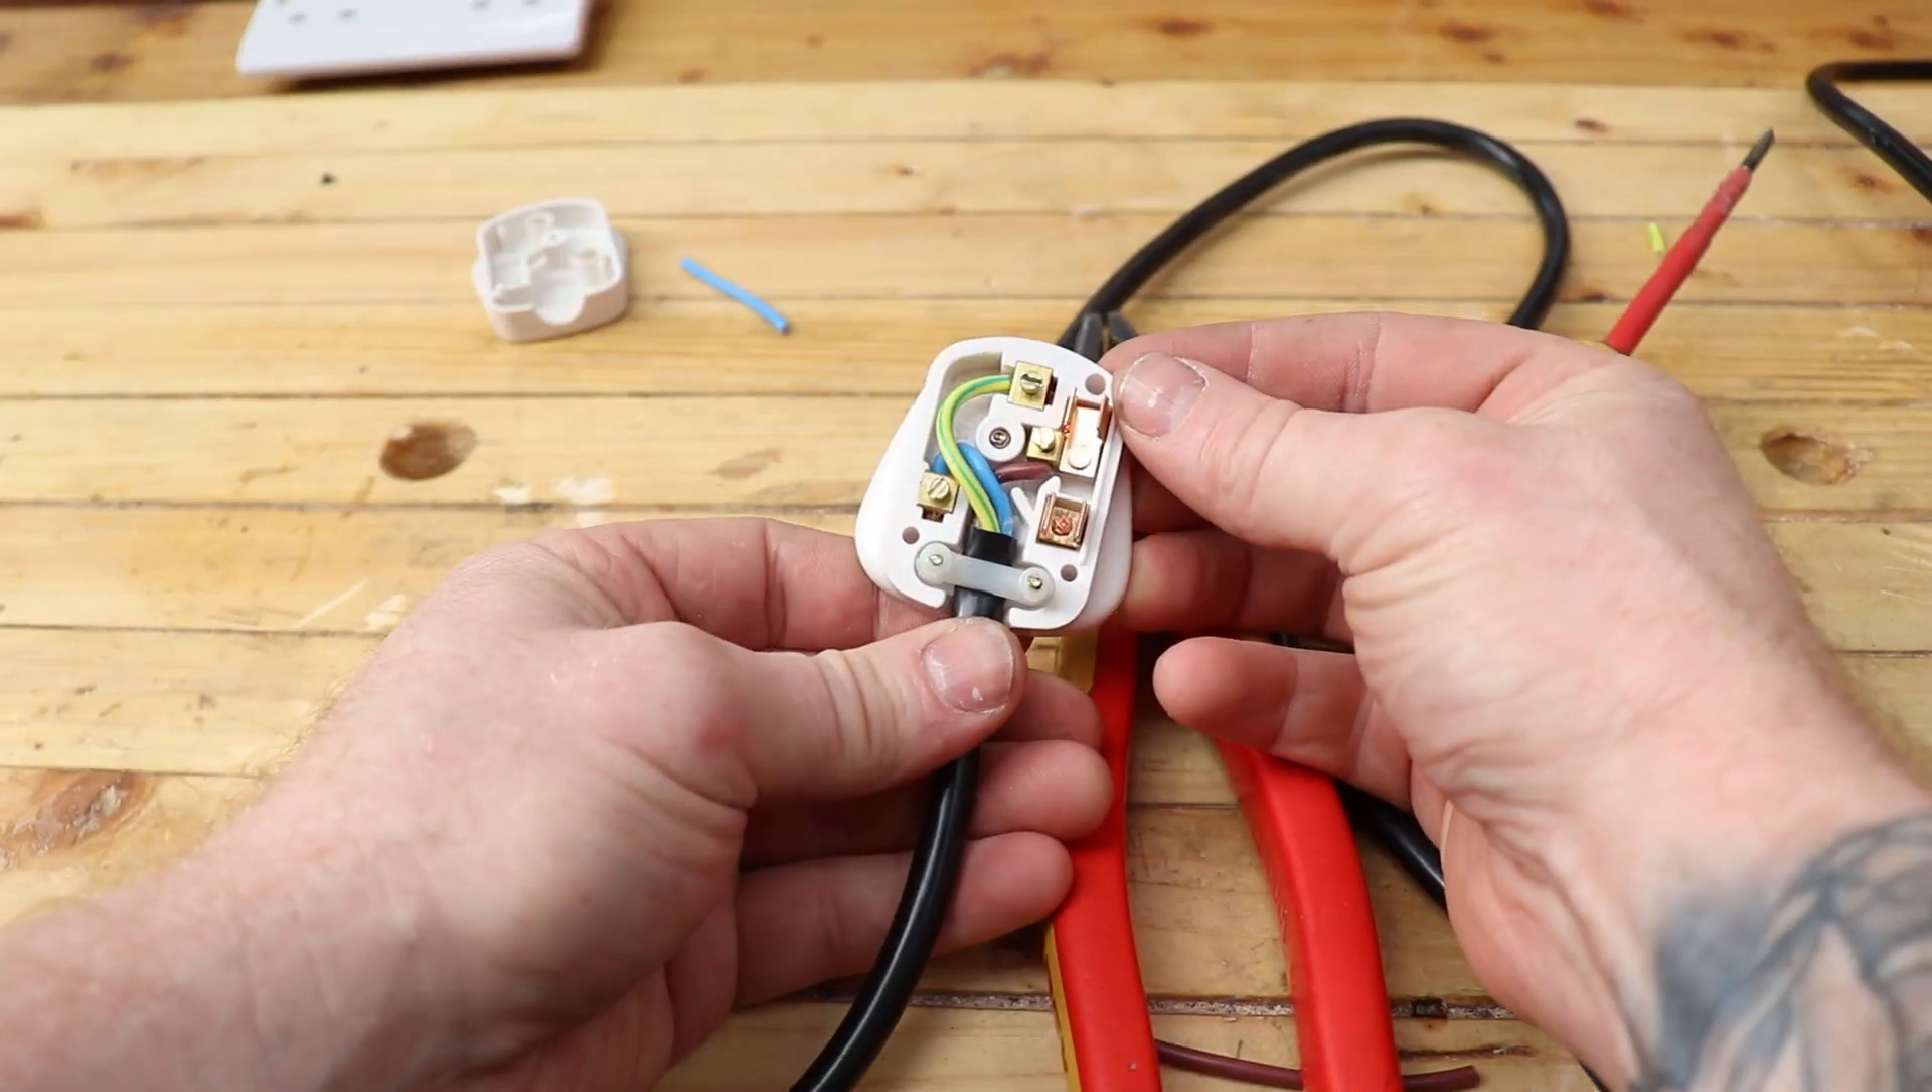Okay there we go all three wires are in.